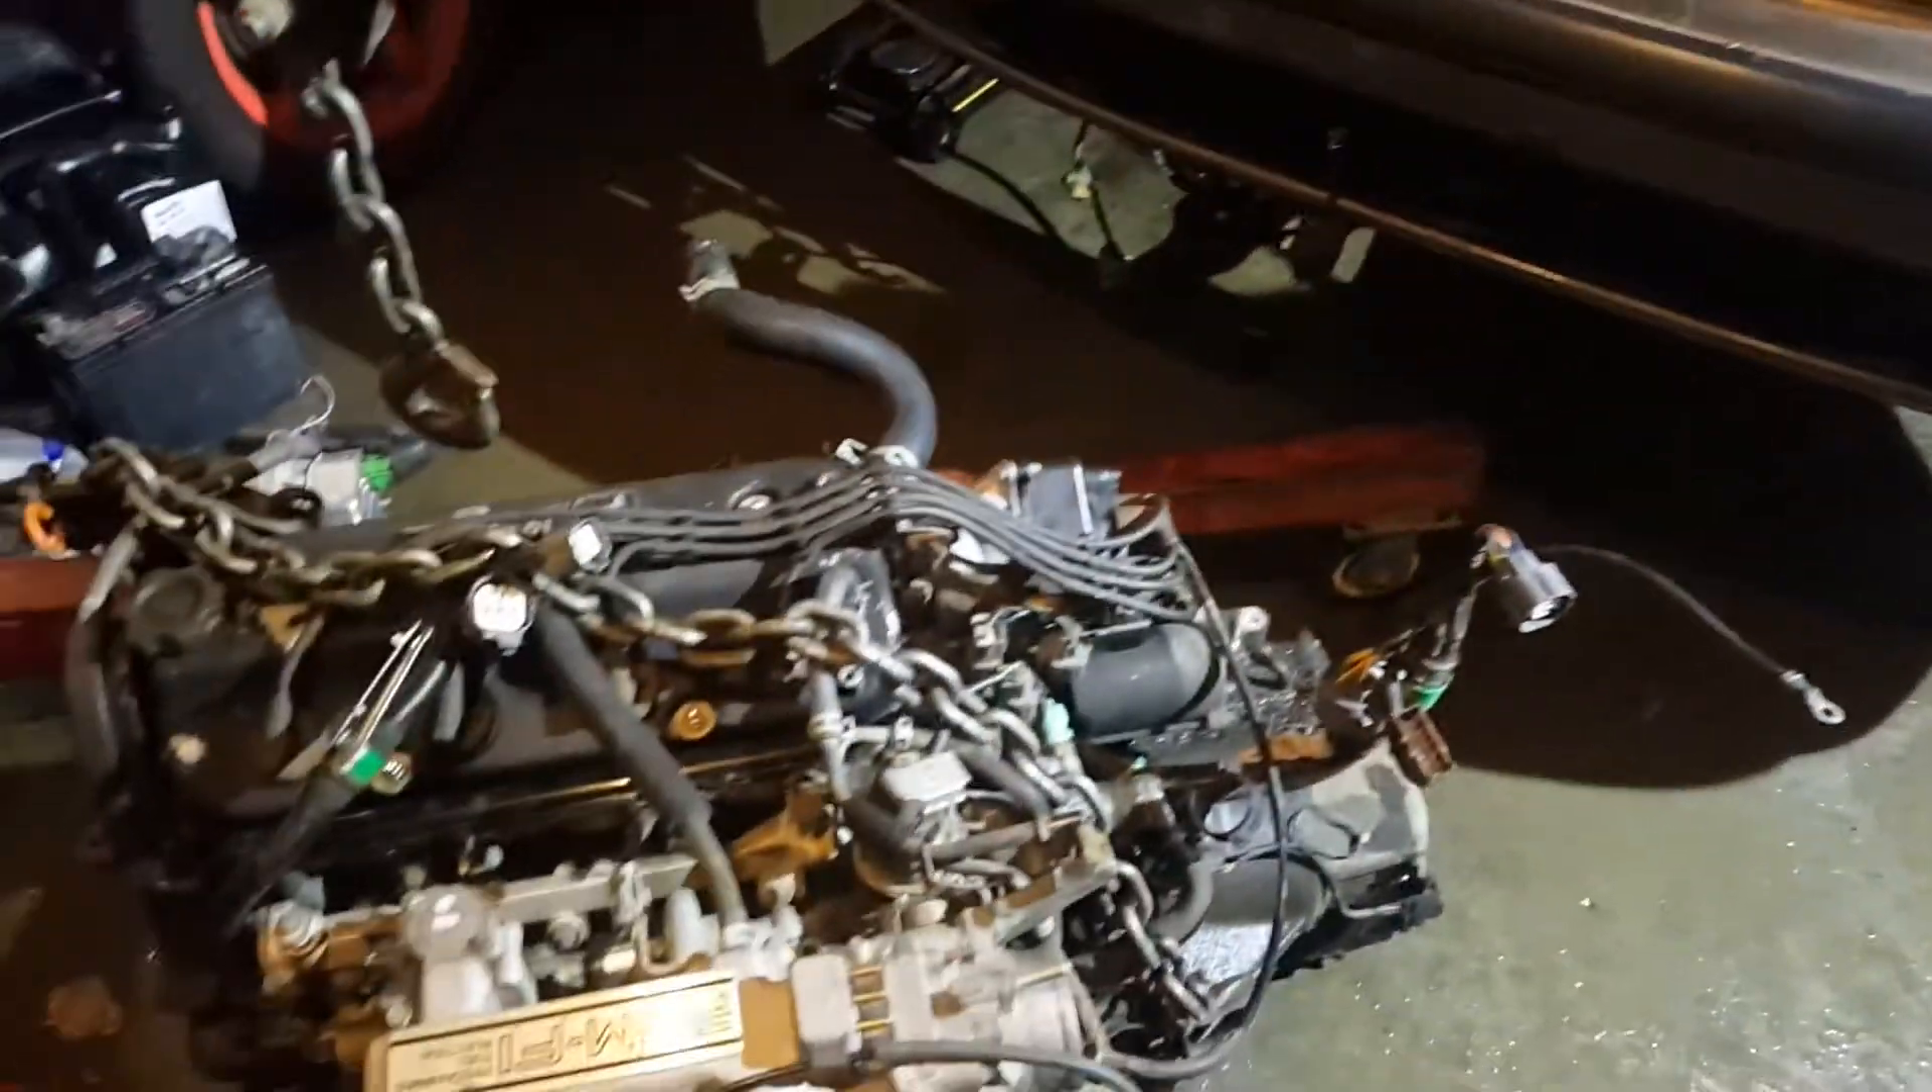We got the motor totally out of the car.